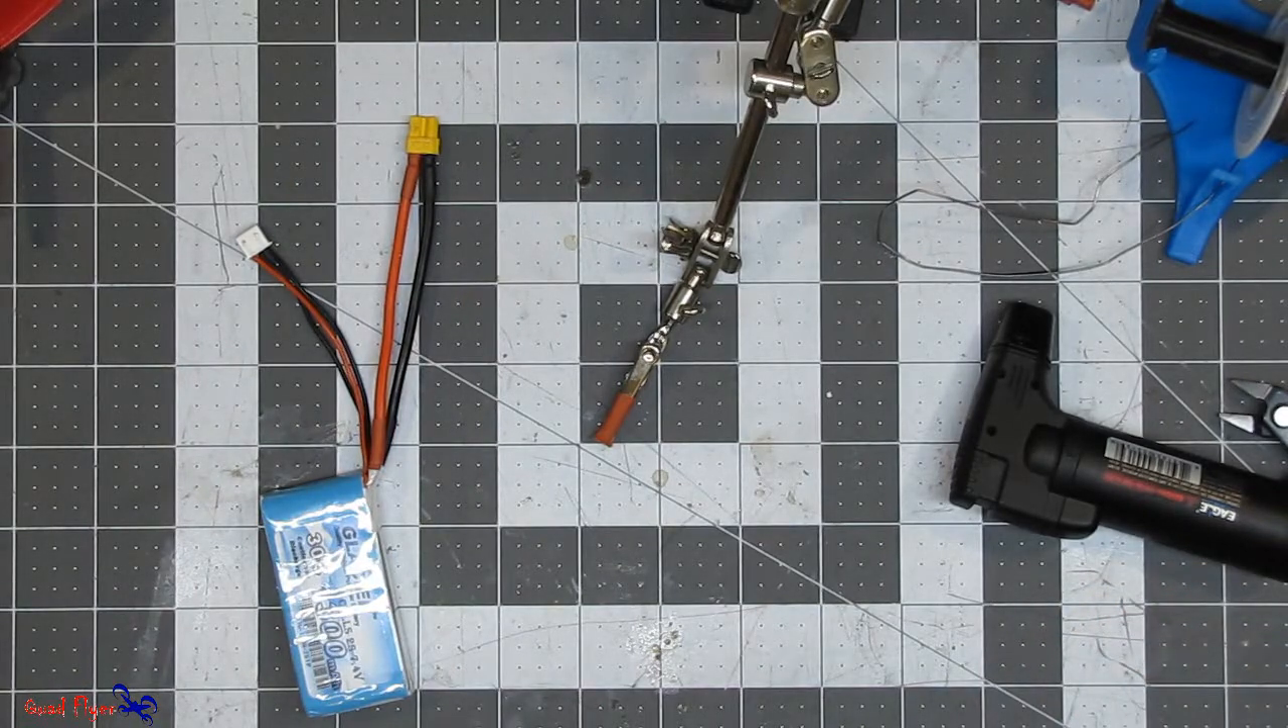We've got our XT30 connector soldered onto the lead of my 2S LiPo.